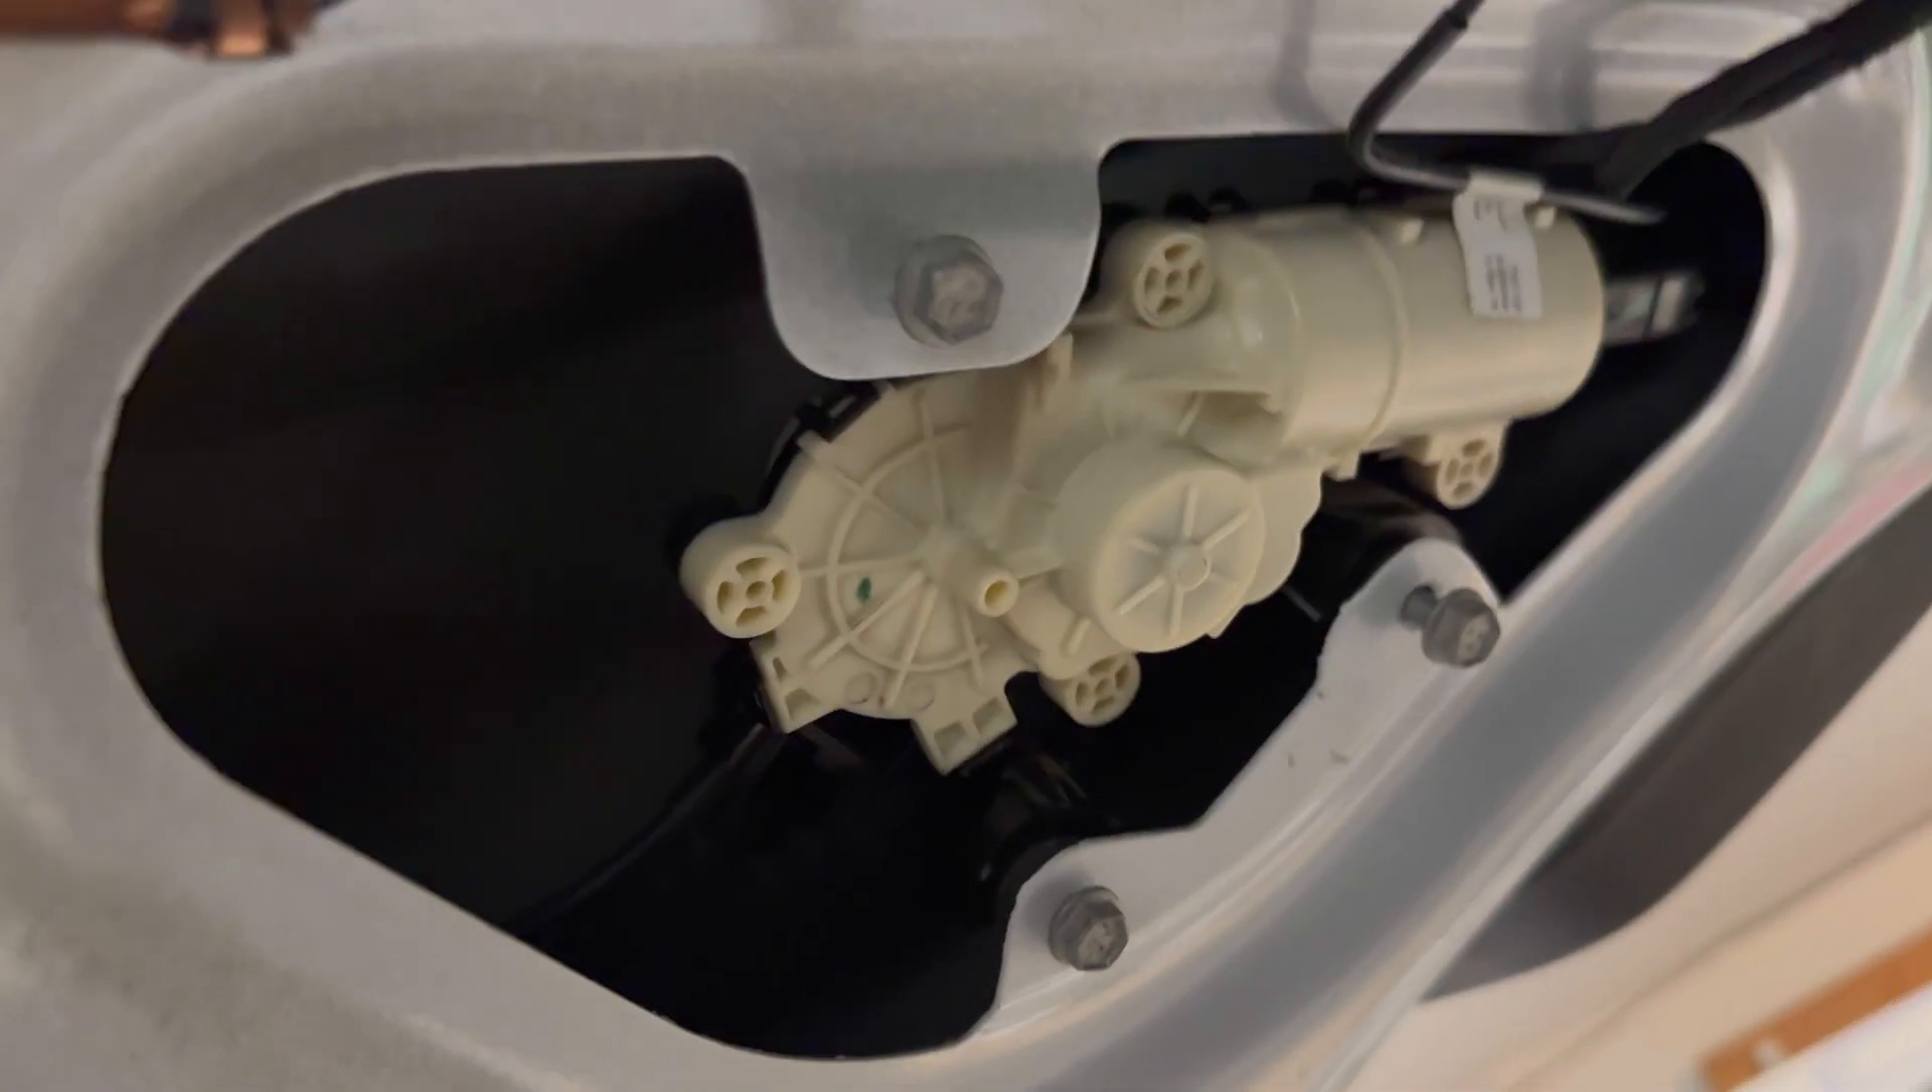So you can see I've got the cinch motor into place.